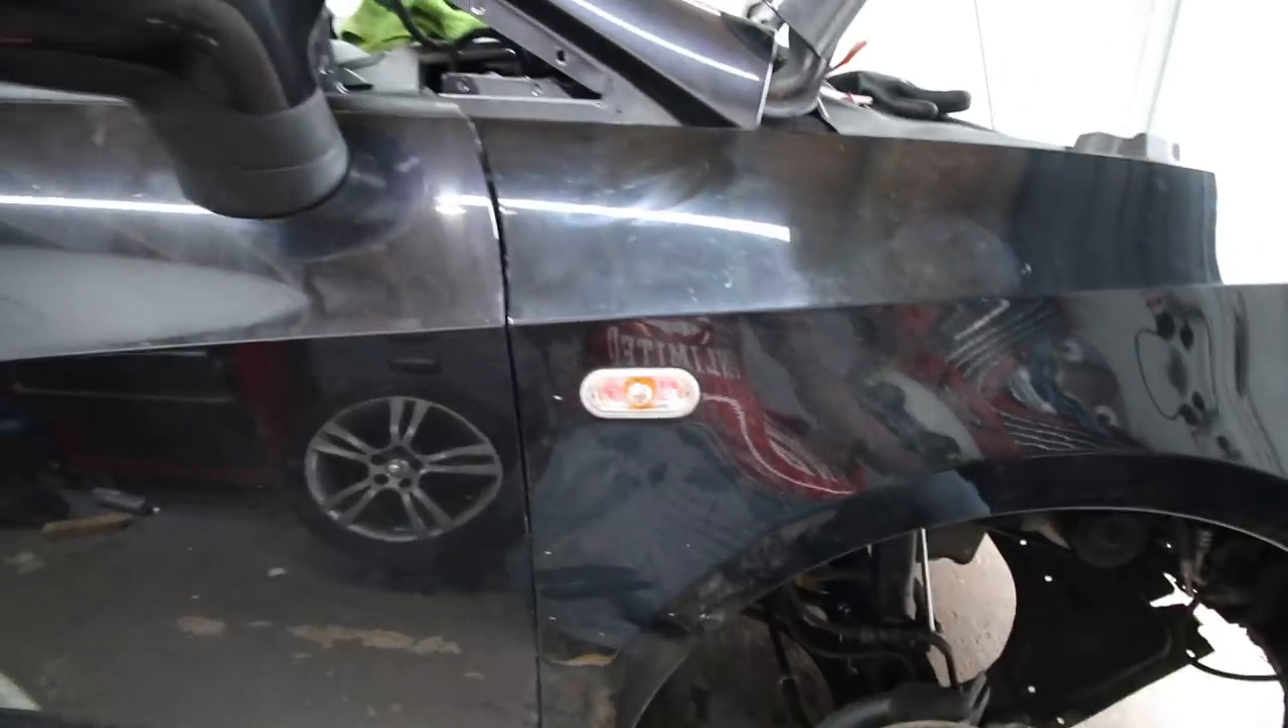Okay so we've got the wing back on now which is great, that's firmly in place.